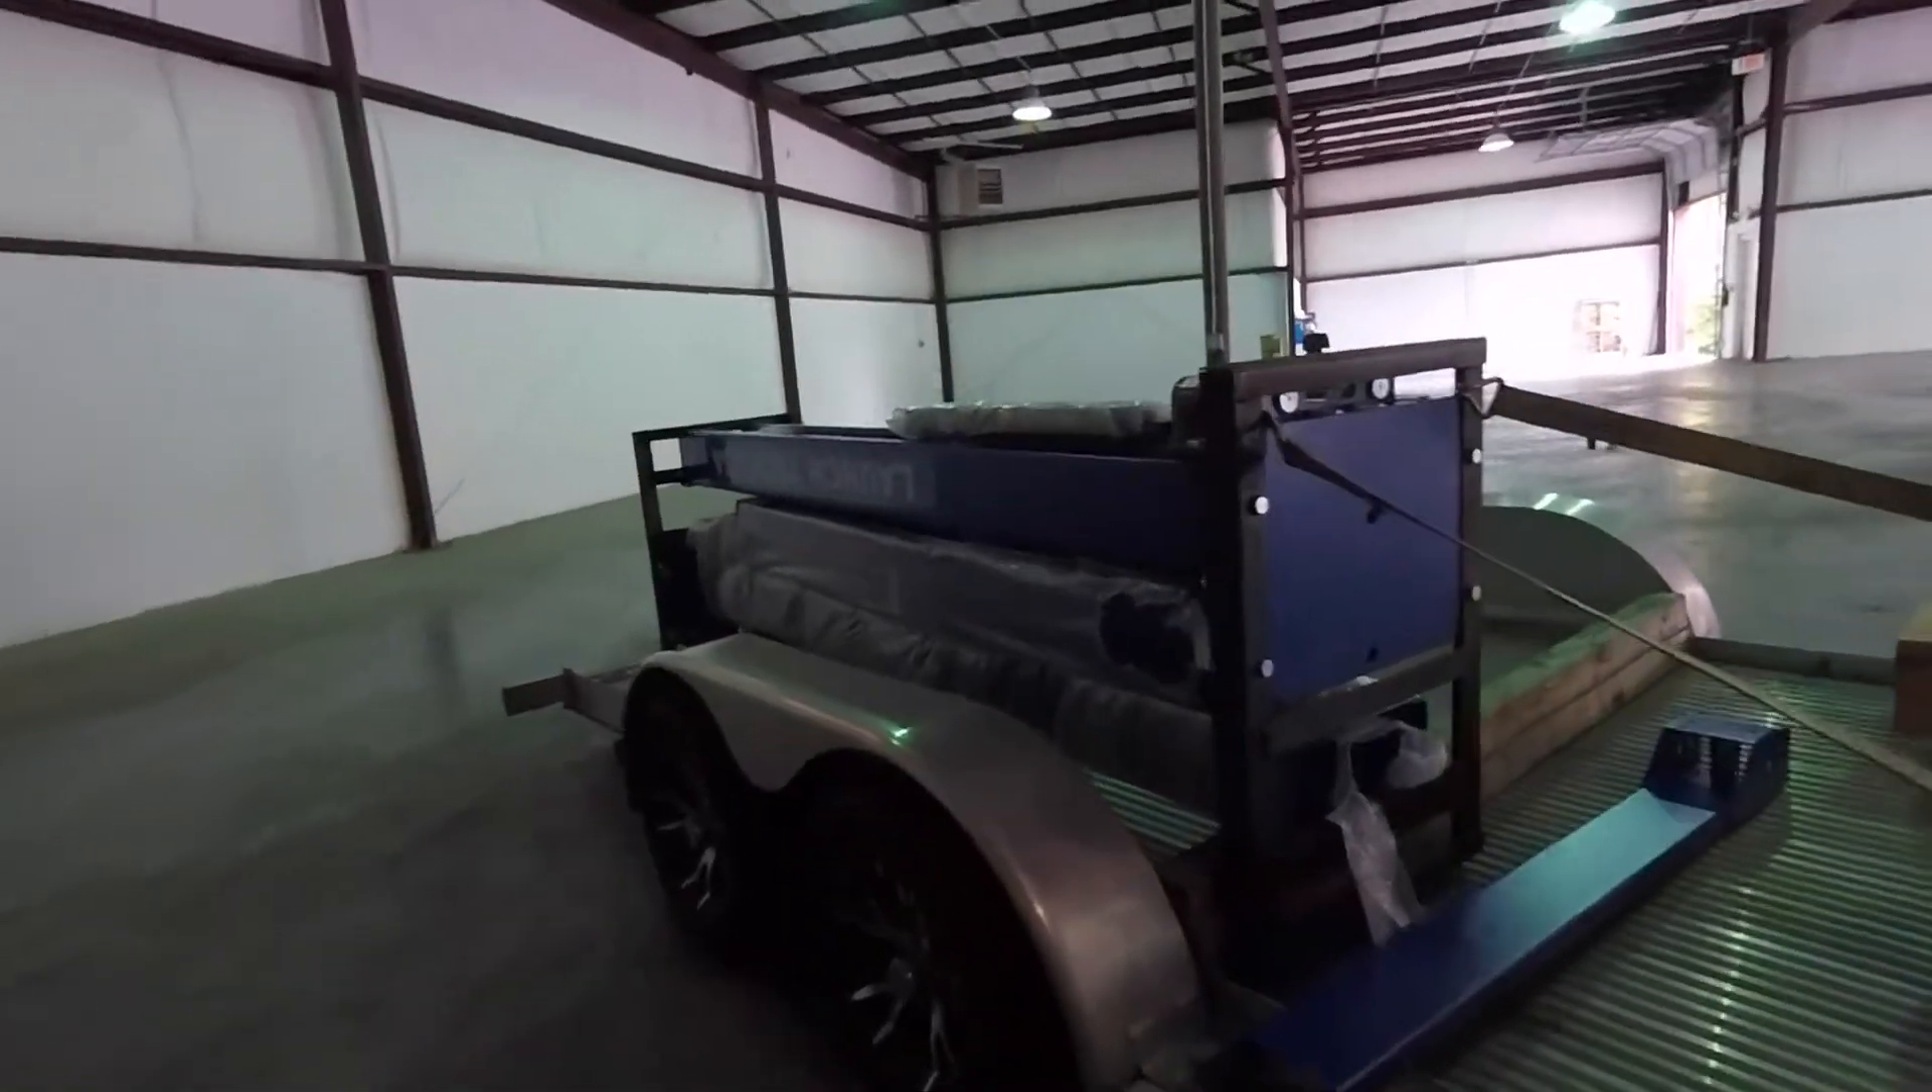Alright guys, so not much of an update, but the lift is here, it's just not installed yet obviously.